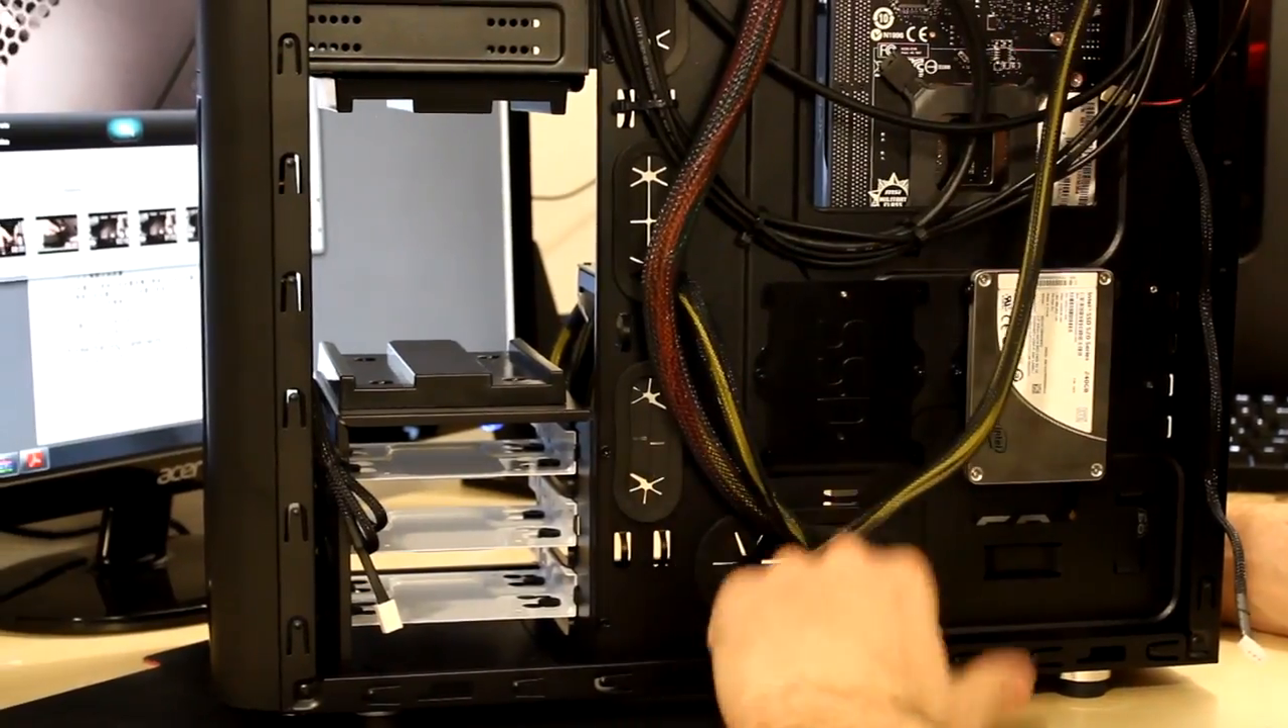The SSD is now mounted on the back of the motherboard tray.